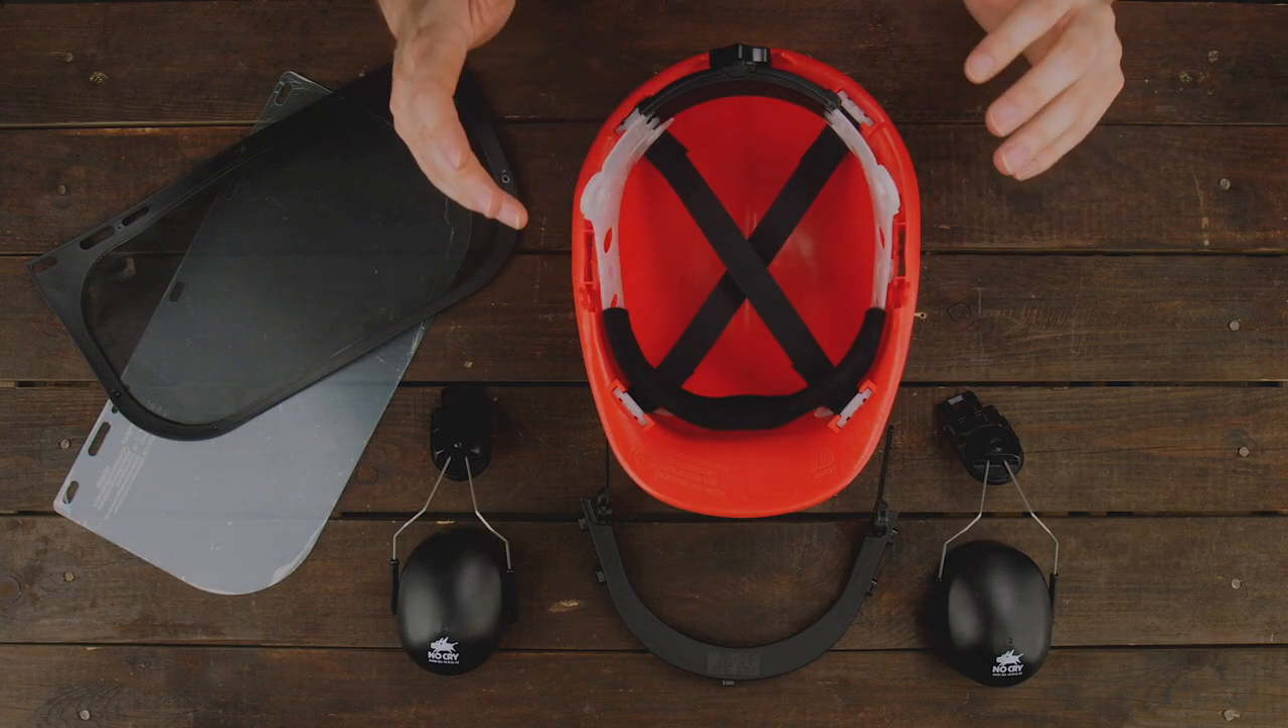As you can see right now the suspension is fastened and installed. The brow pad is at the front and the adjustable dial ratchet is at the back so we can adjust.